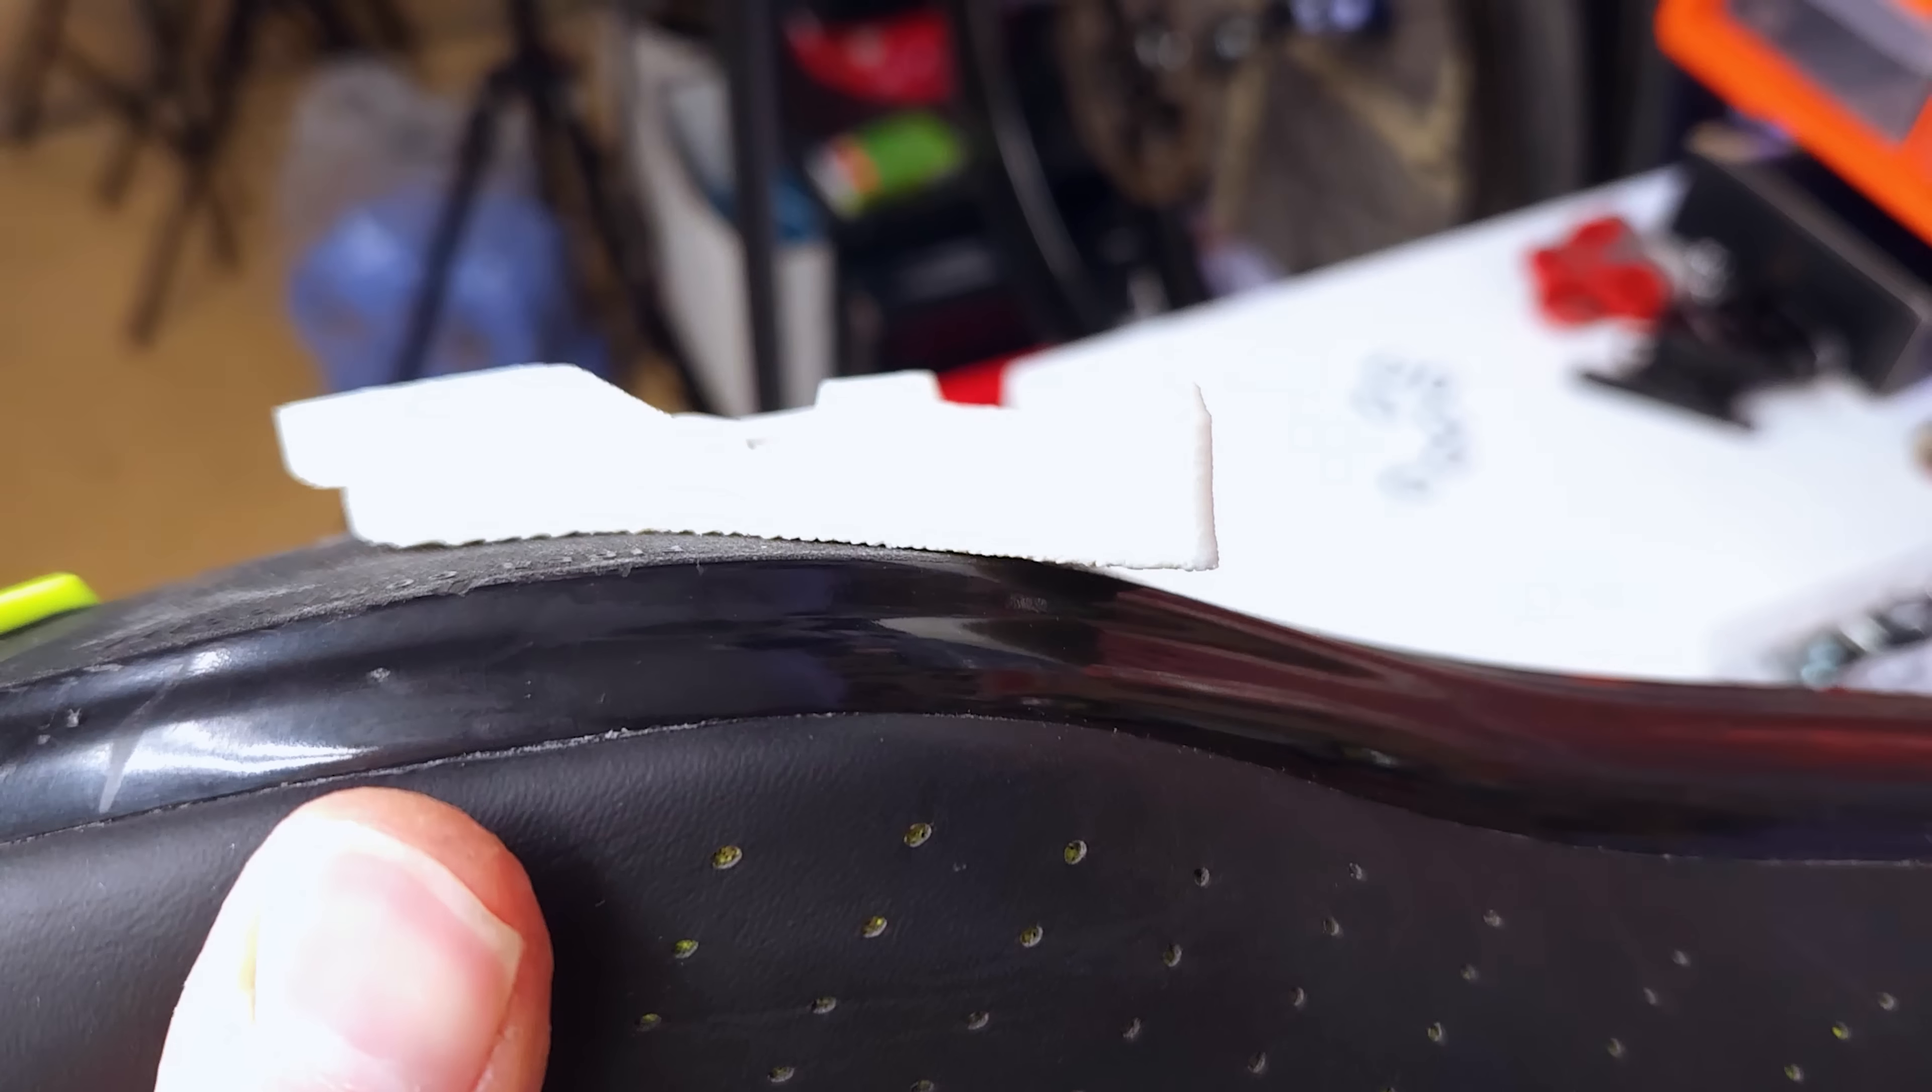I will say the curvature of the cleat is a bit off. Hopefully you can see quite a big gap at the back there.